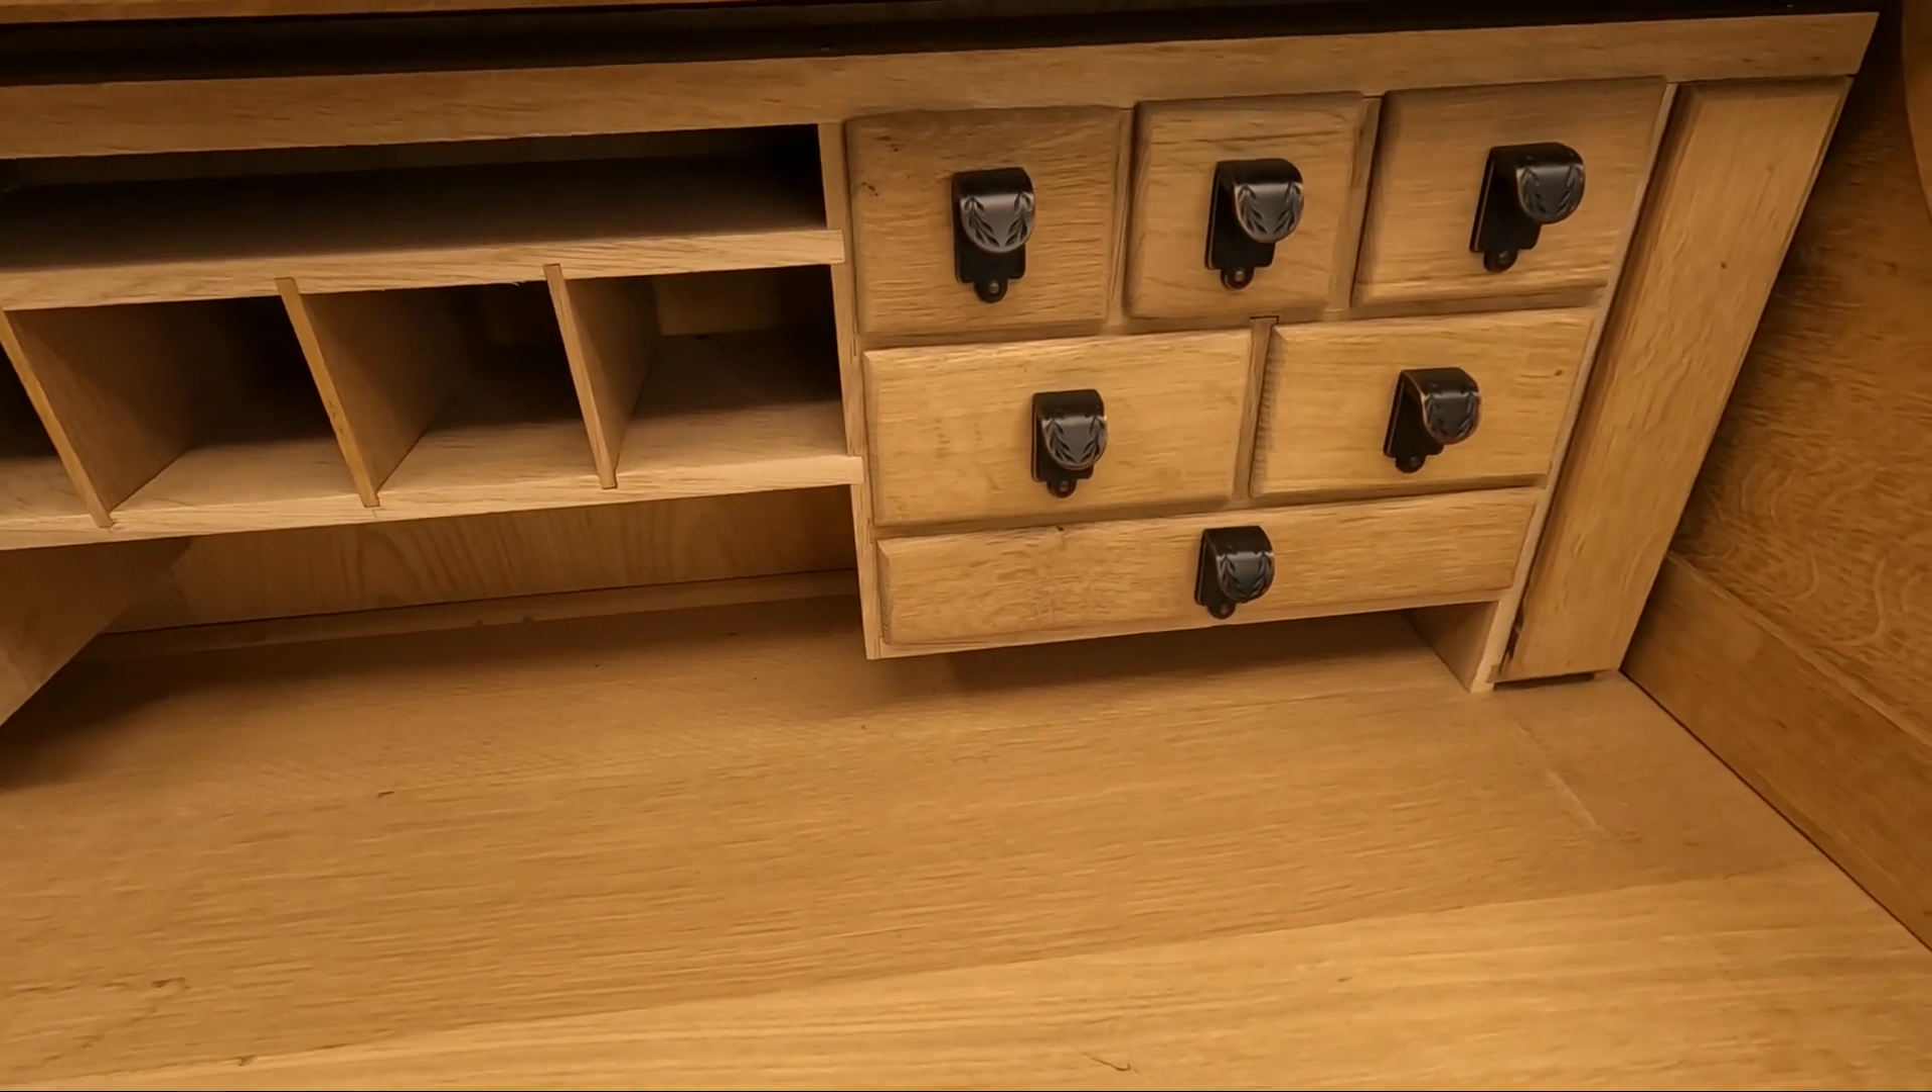Okay so here we are now after quite a few hours of work um and we've got these cubby drawers completed um and we've also got the handles in place.